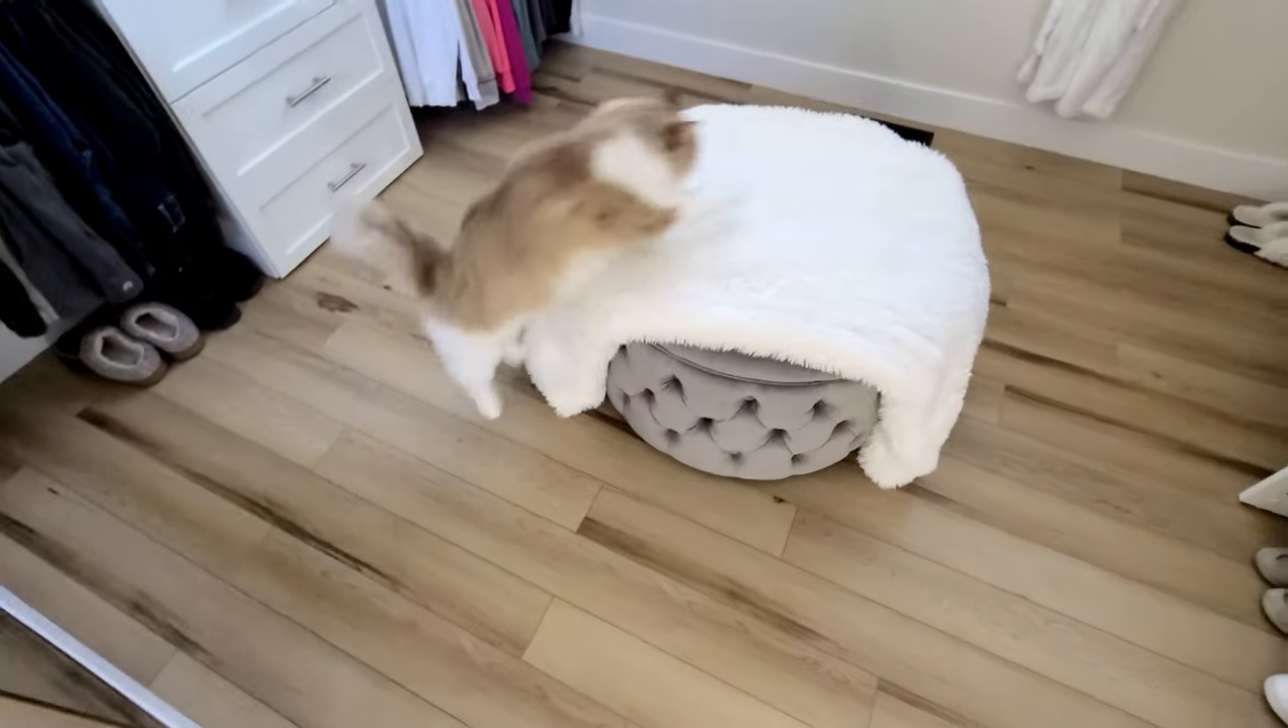And just like that, the closet is back together with brand new flooring.